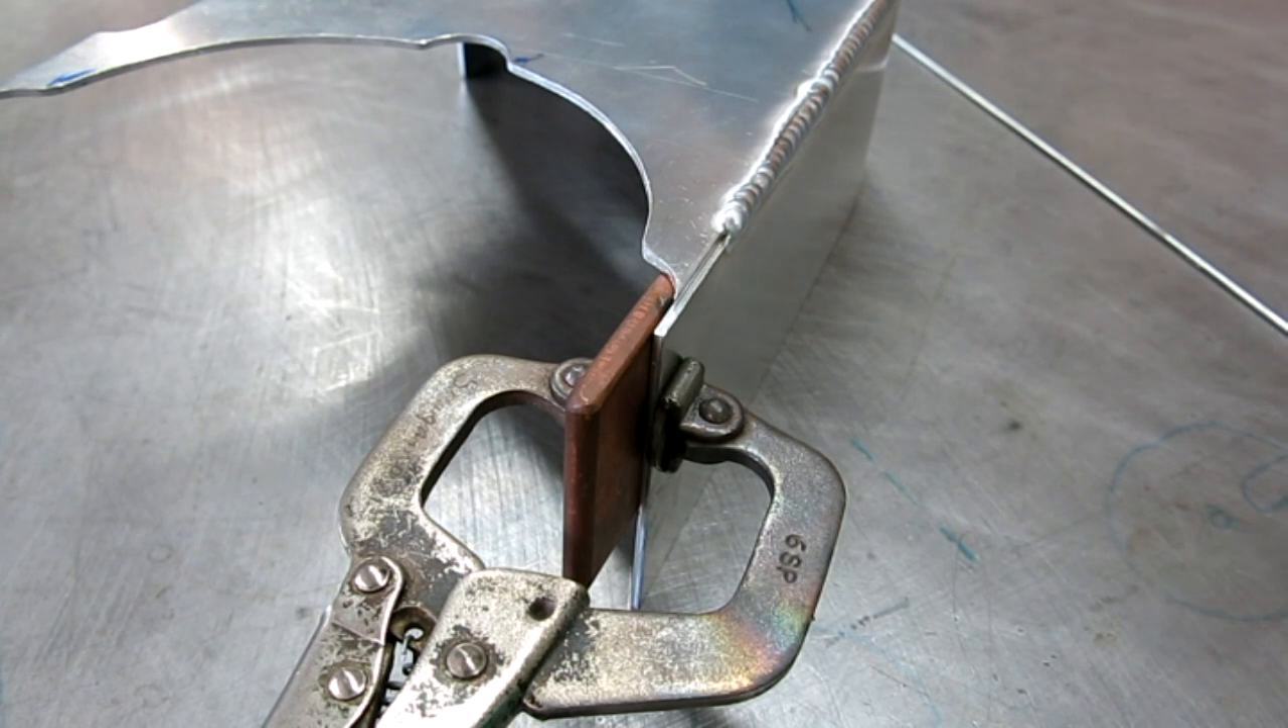So there's our little corner. I got it backed up with some copper.